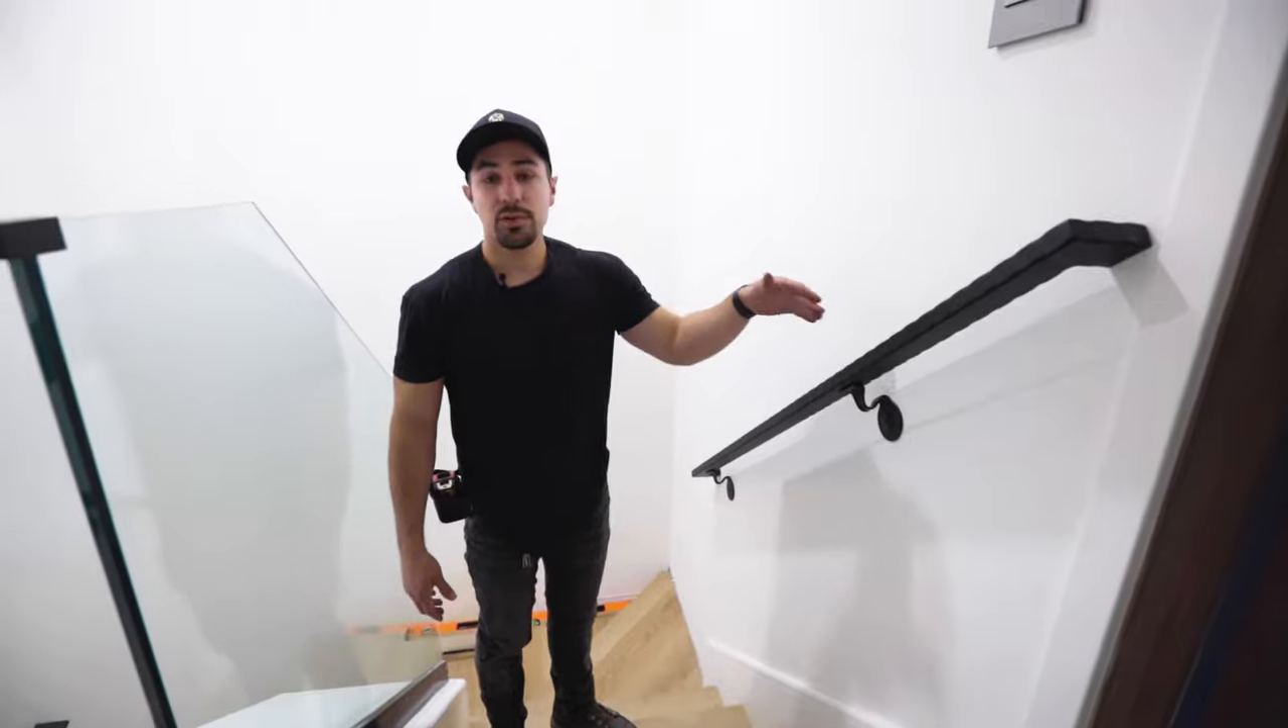Here we have two brackets placed onto the handrail for support.